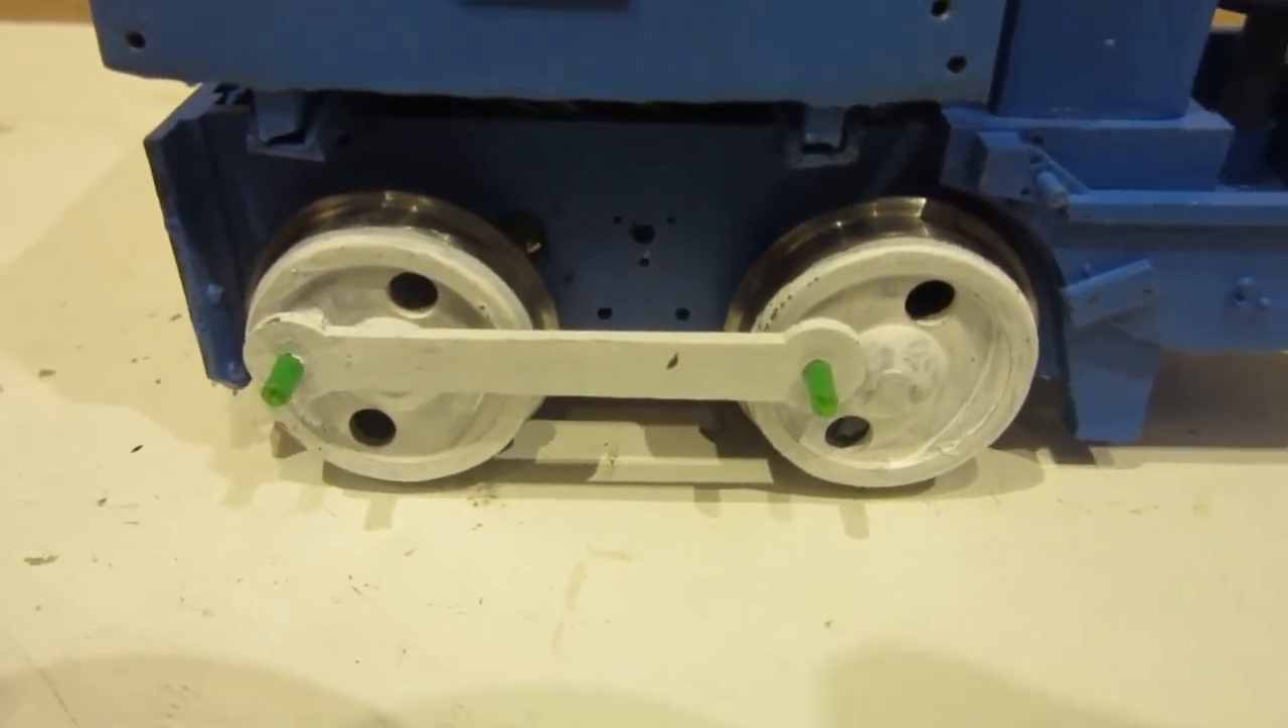At the moment there's just a little bit of green wire insulation. I haven't yet put the crank pin nut on proper.